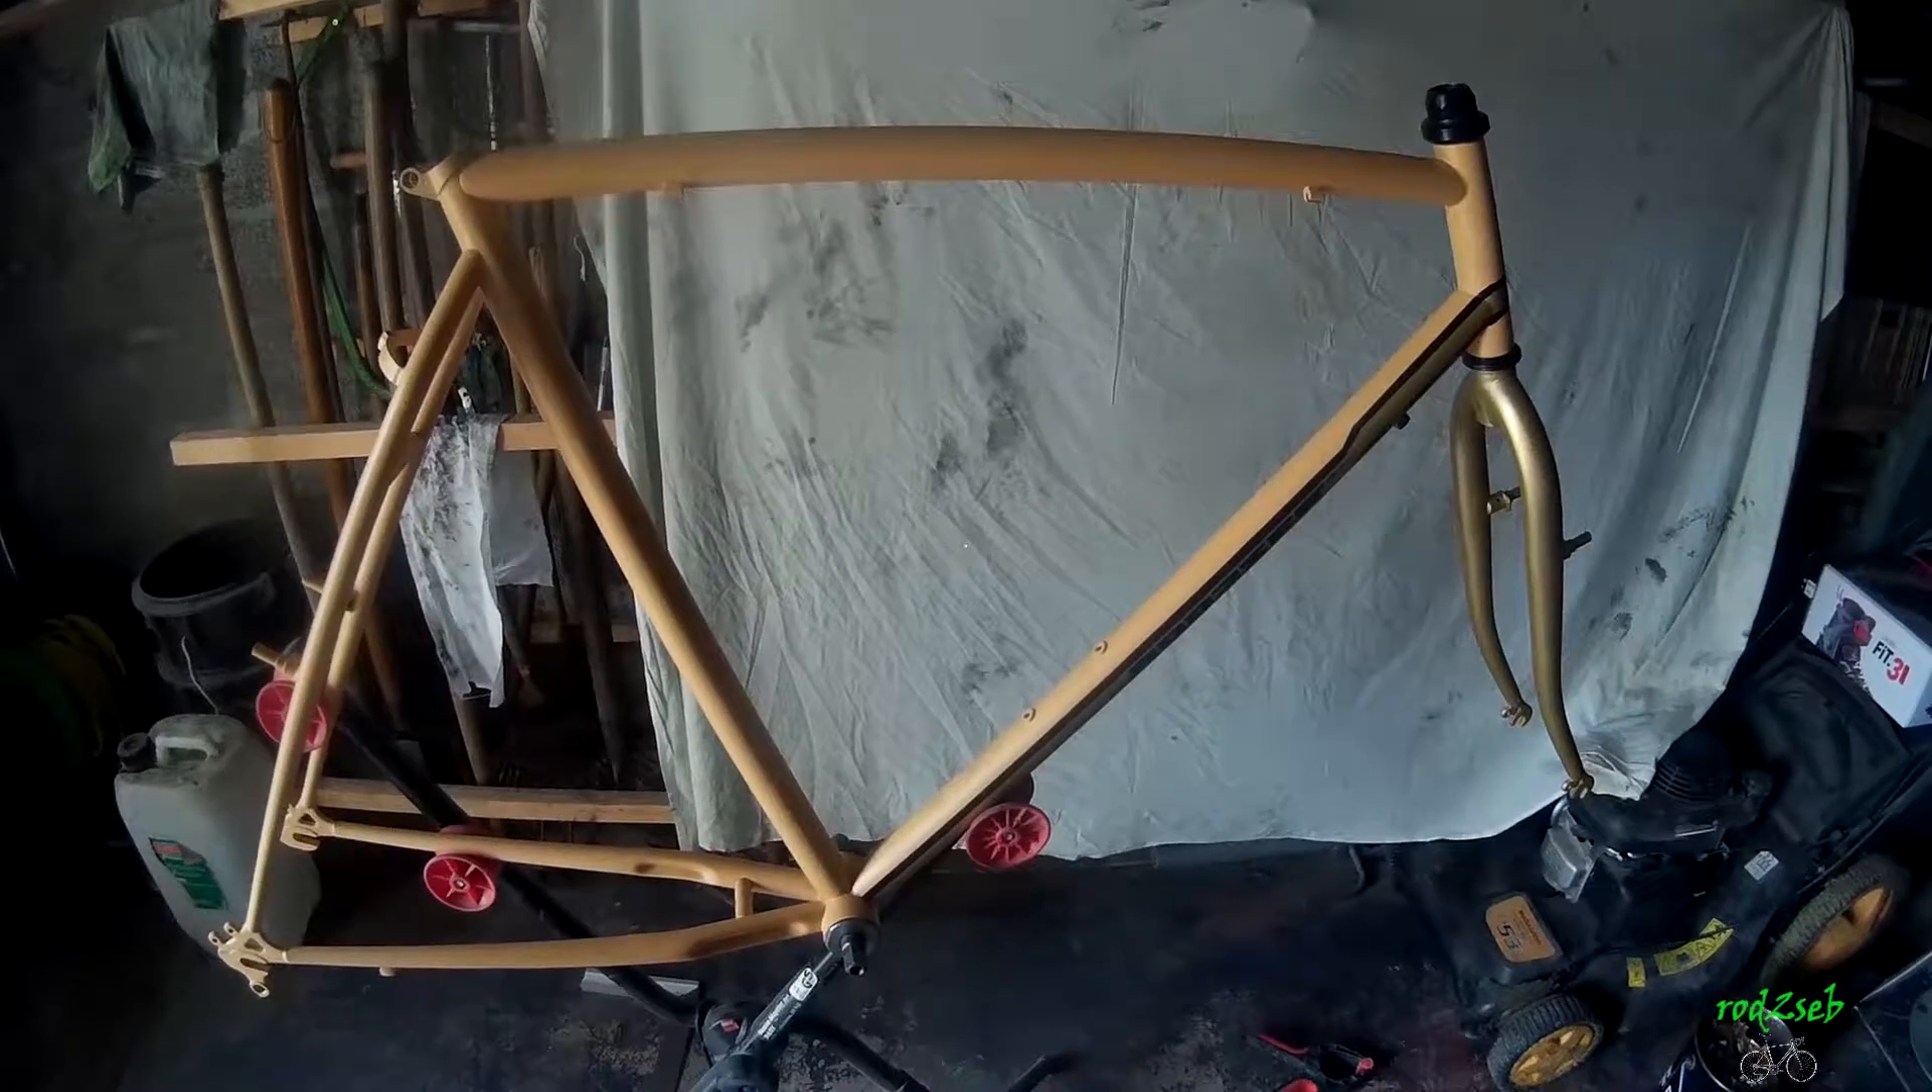Et voilà pour cette opération la fourche est maintenant remontée.